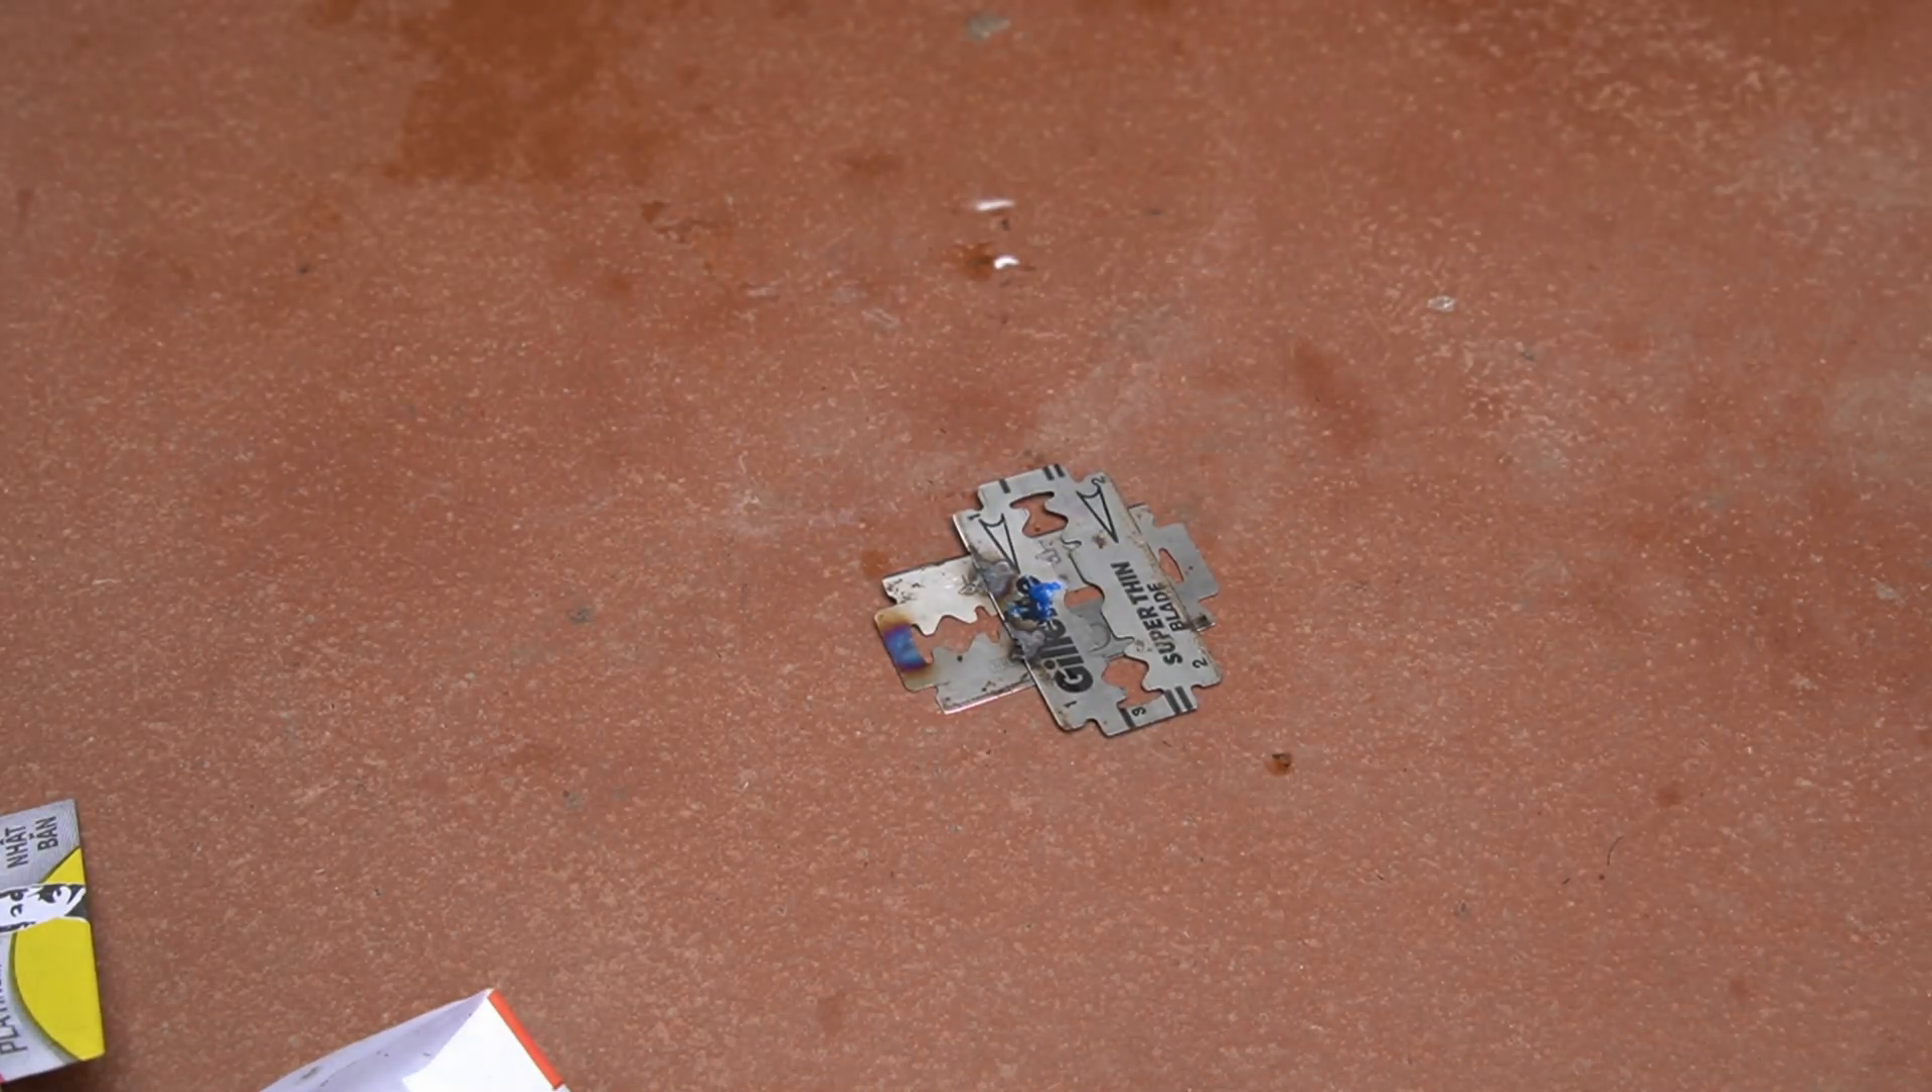I placed the two razor blades on top of each other.